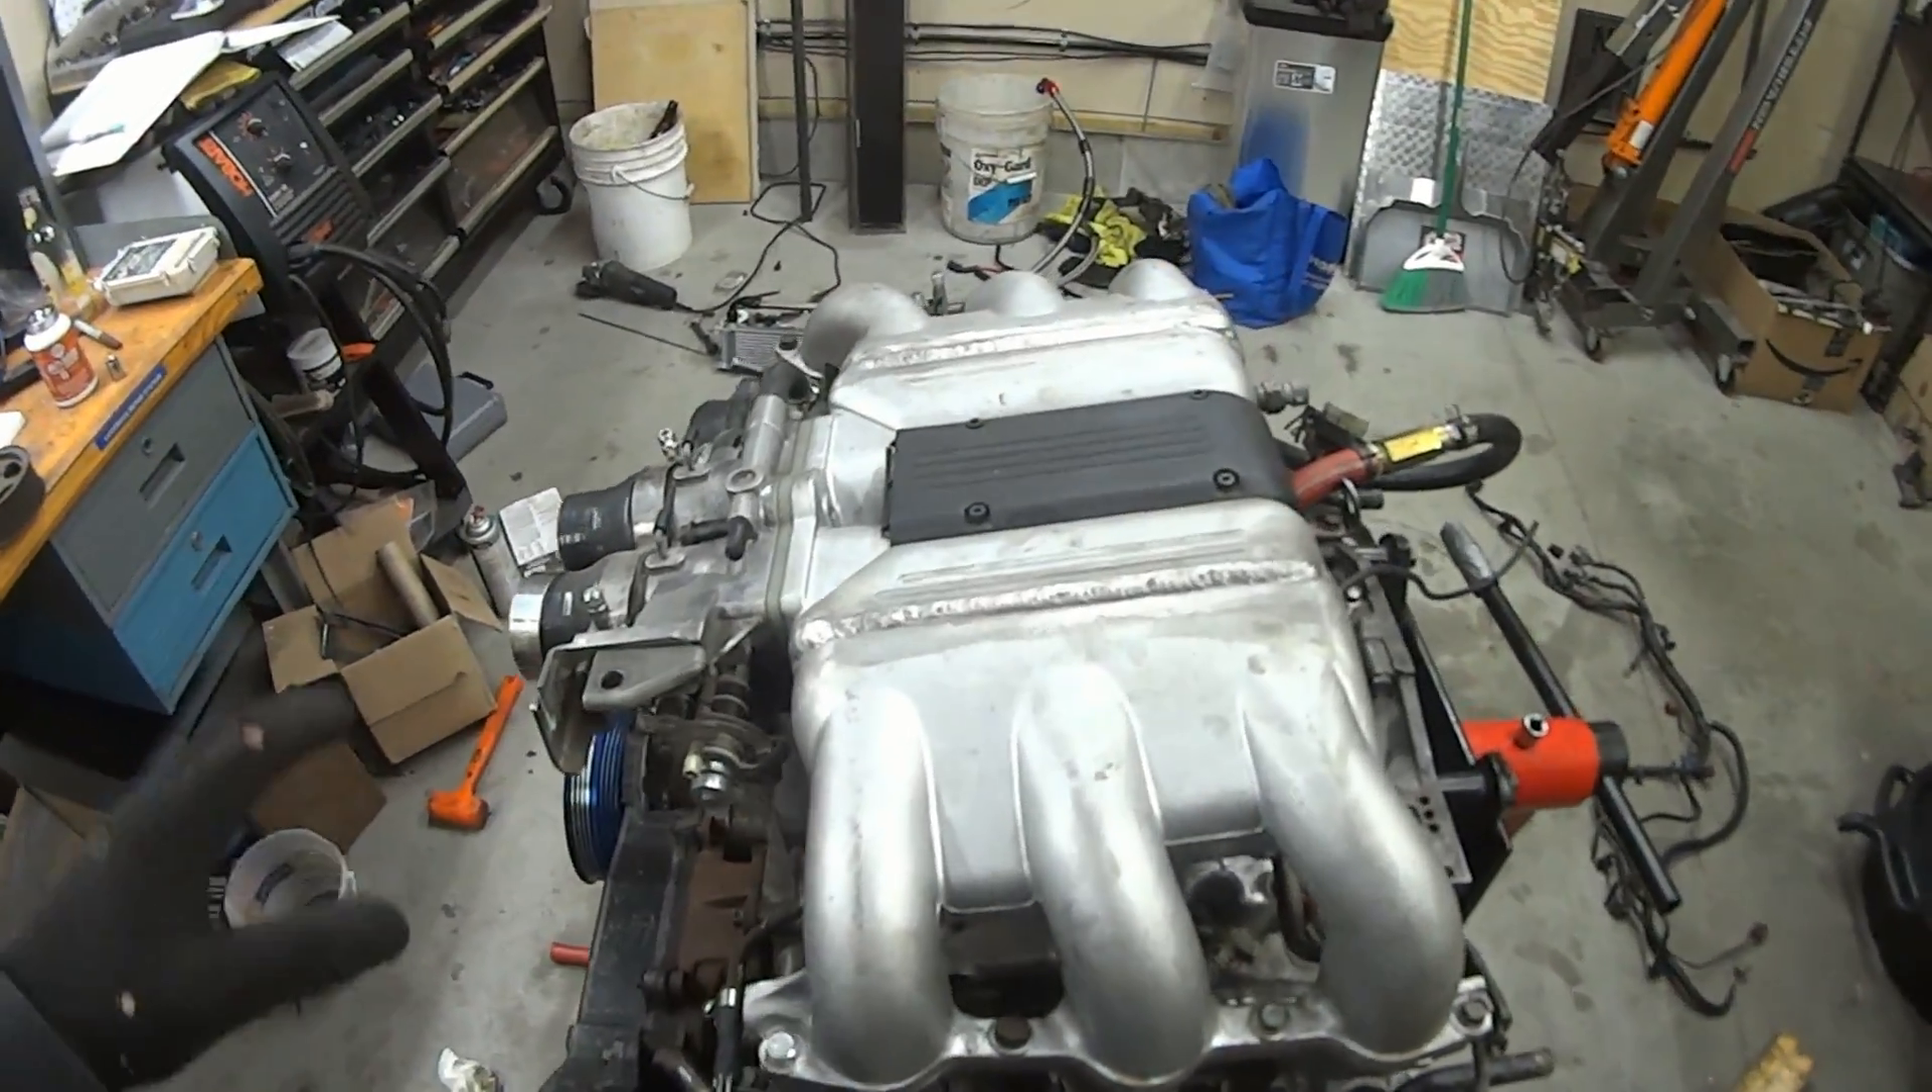And then I've got the modified intake manifold on. Obviously modified because the throttle body is on this side.